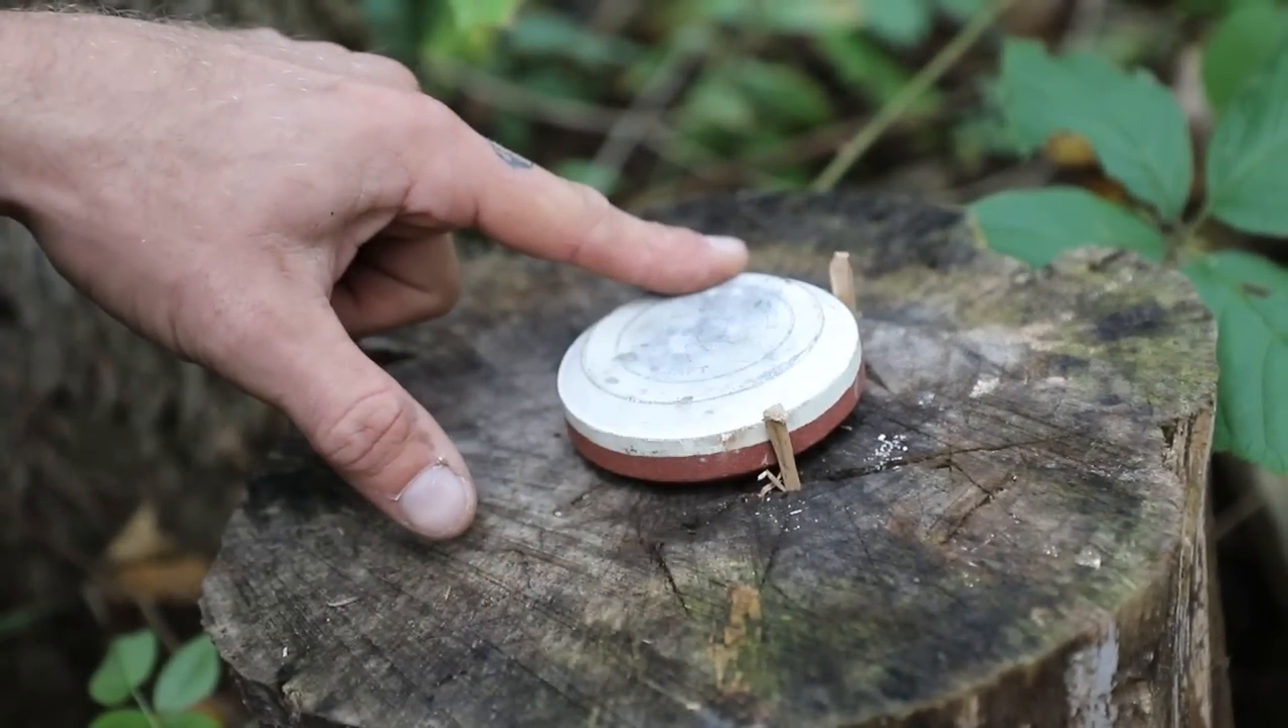All right, so you can see now at this point that my stone is very sturdy in there, but what you're also going to notice is that the wooden pegs are sticking up a little bit above the stone itself.